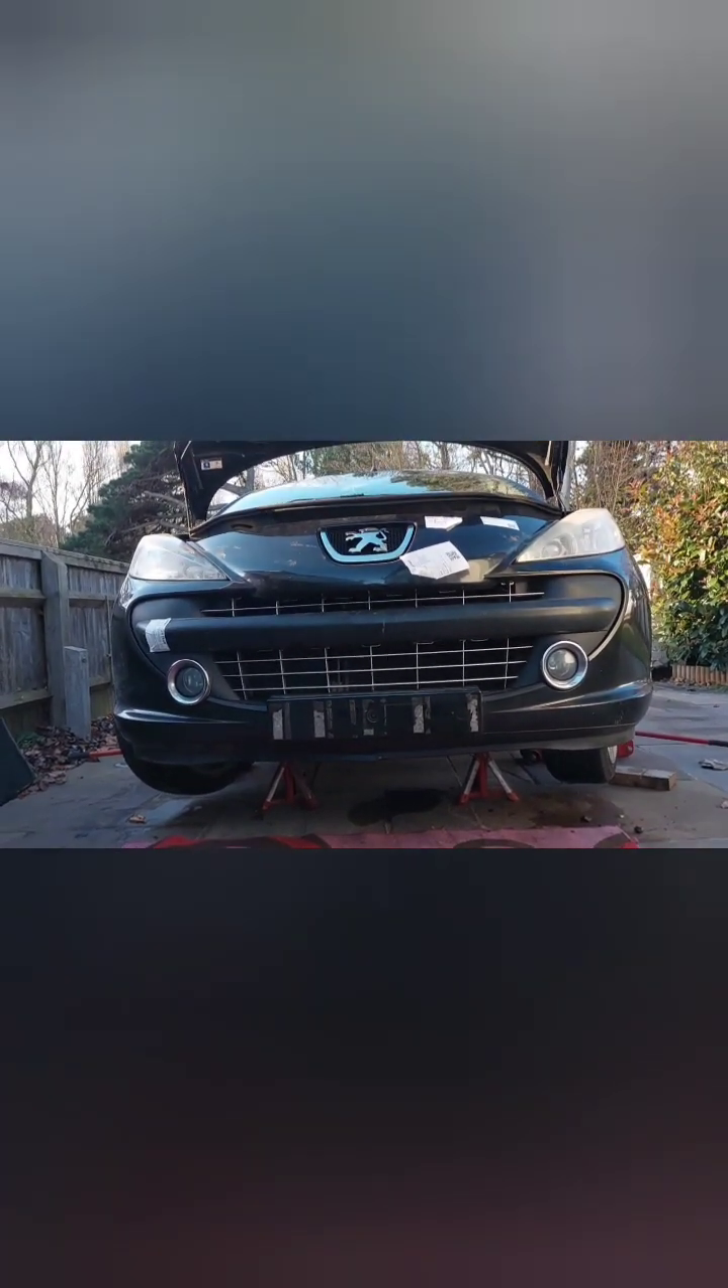Now the last thing is to put a number plate on and get it off the jacks.